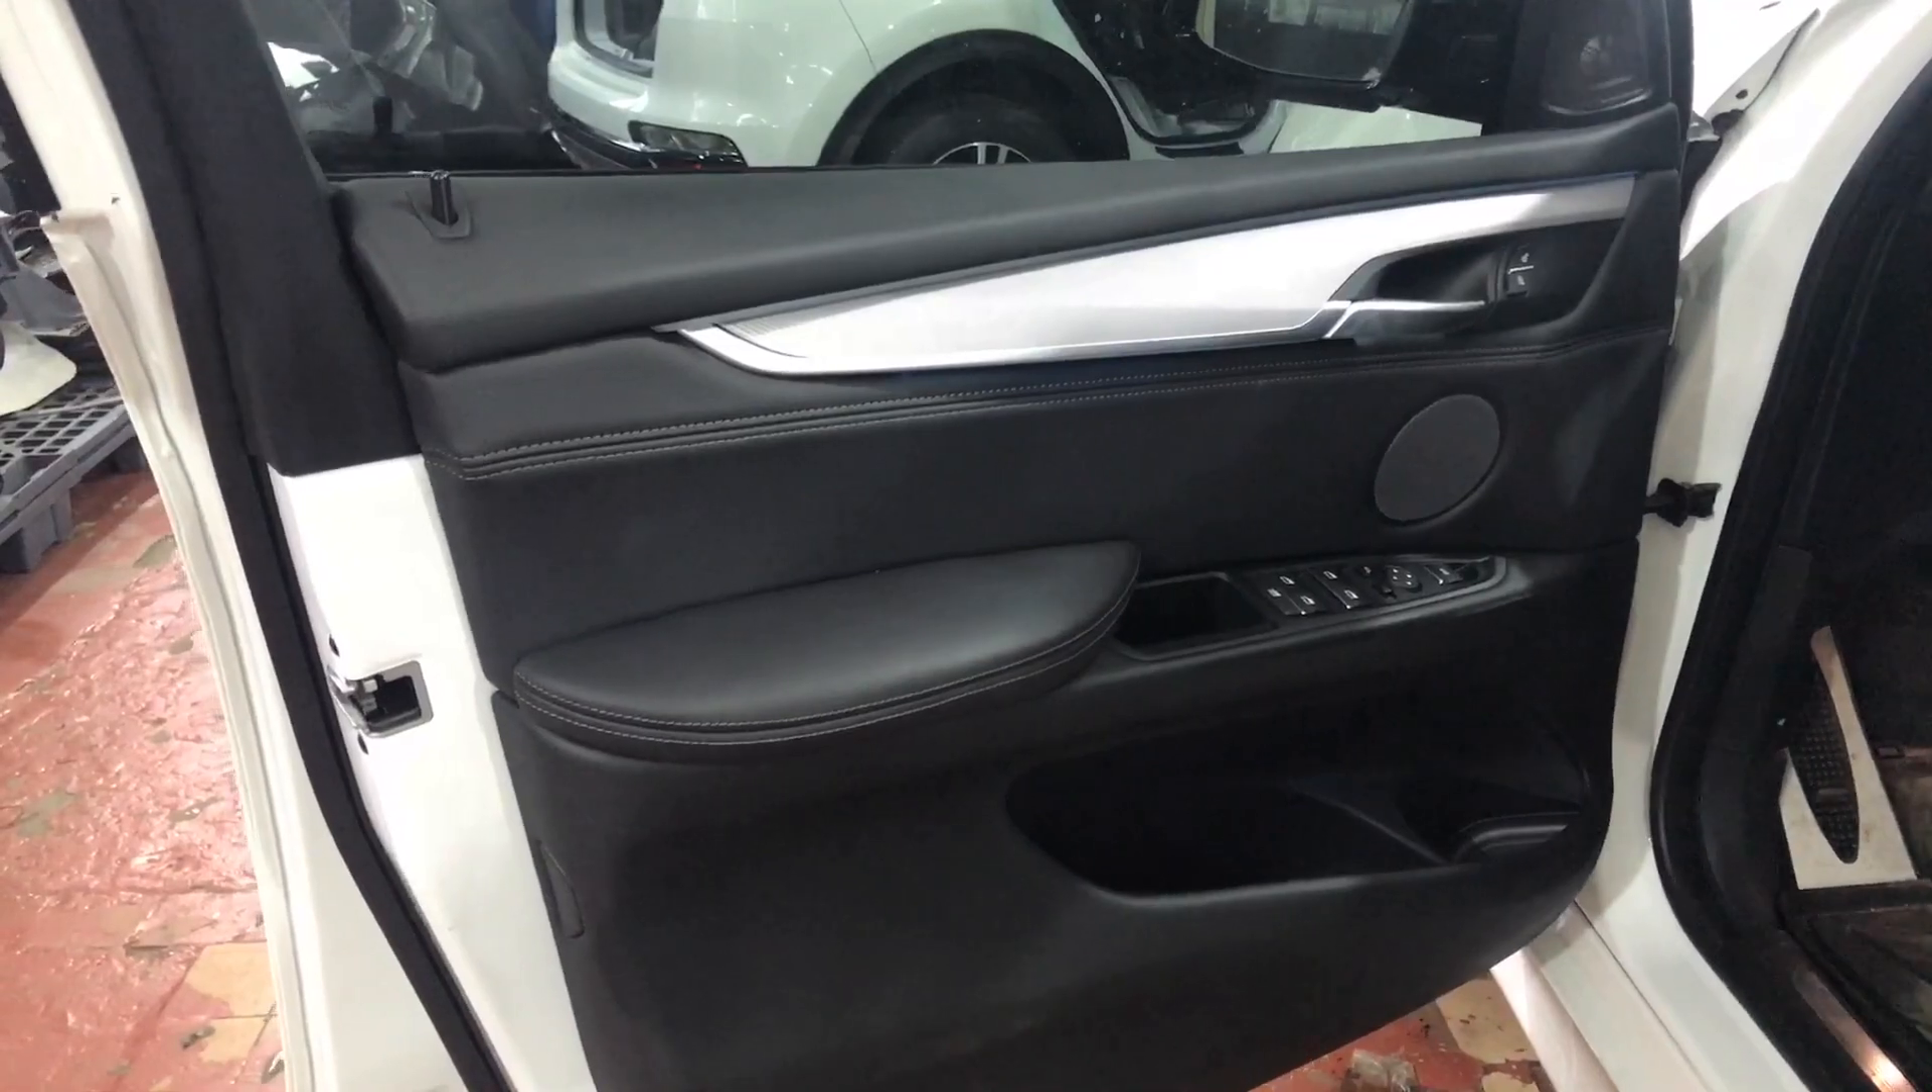Вот мы доделали нашу работу поставили обшивки свои места собрали двери все у нас в порядке.